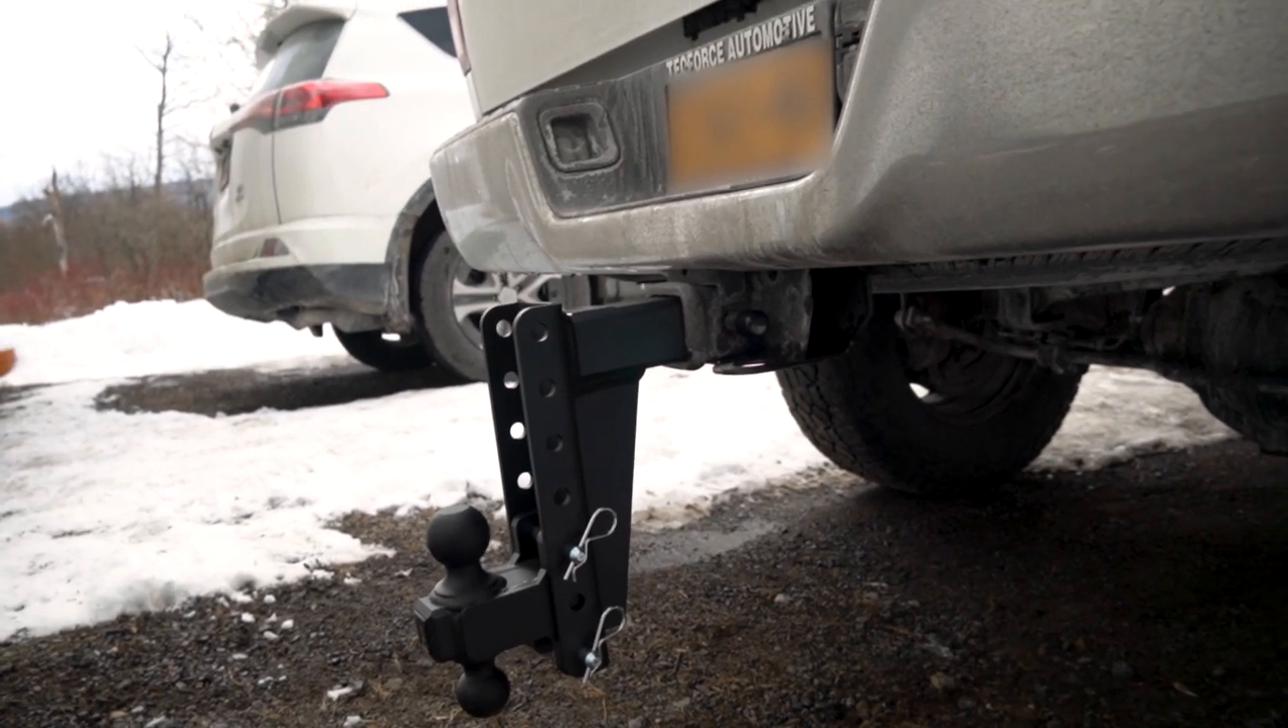We have our two and five sixteenths two inch ball mounted into the channel of the bulletproof hitch and it's good to go got the corrosion resistant pins in there with the cotter pins and that is what the final product looks like.